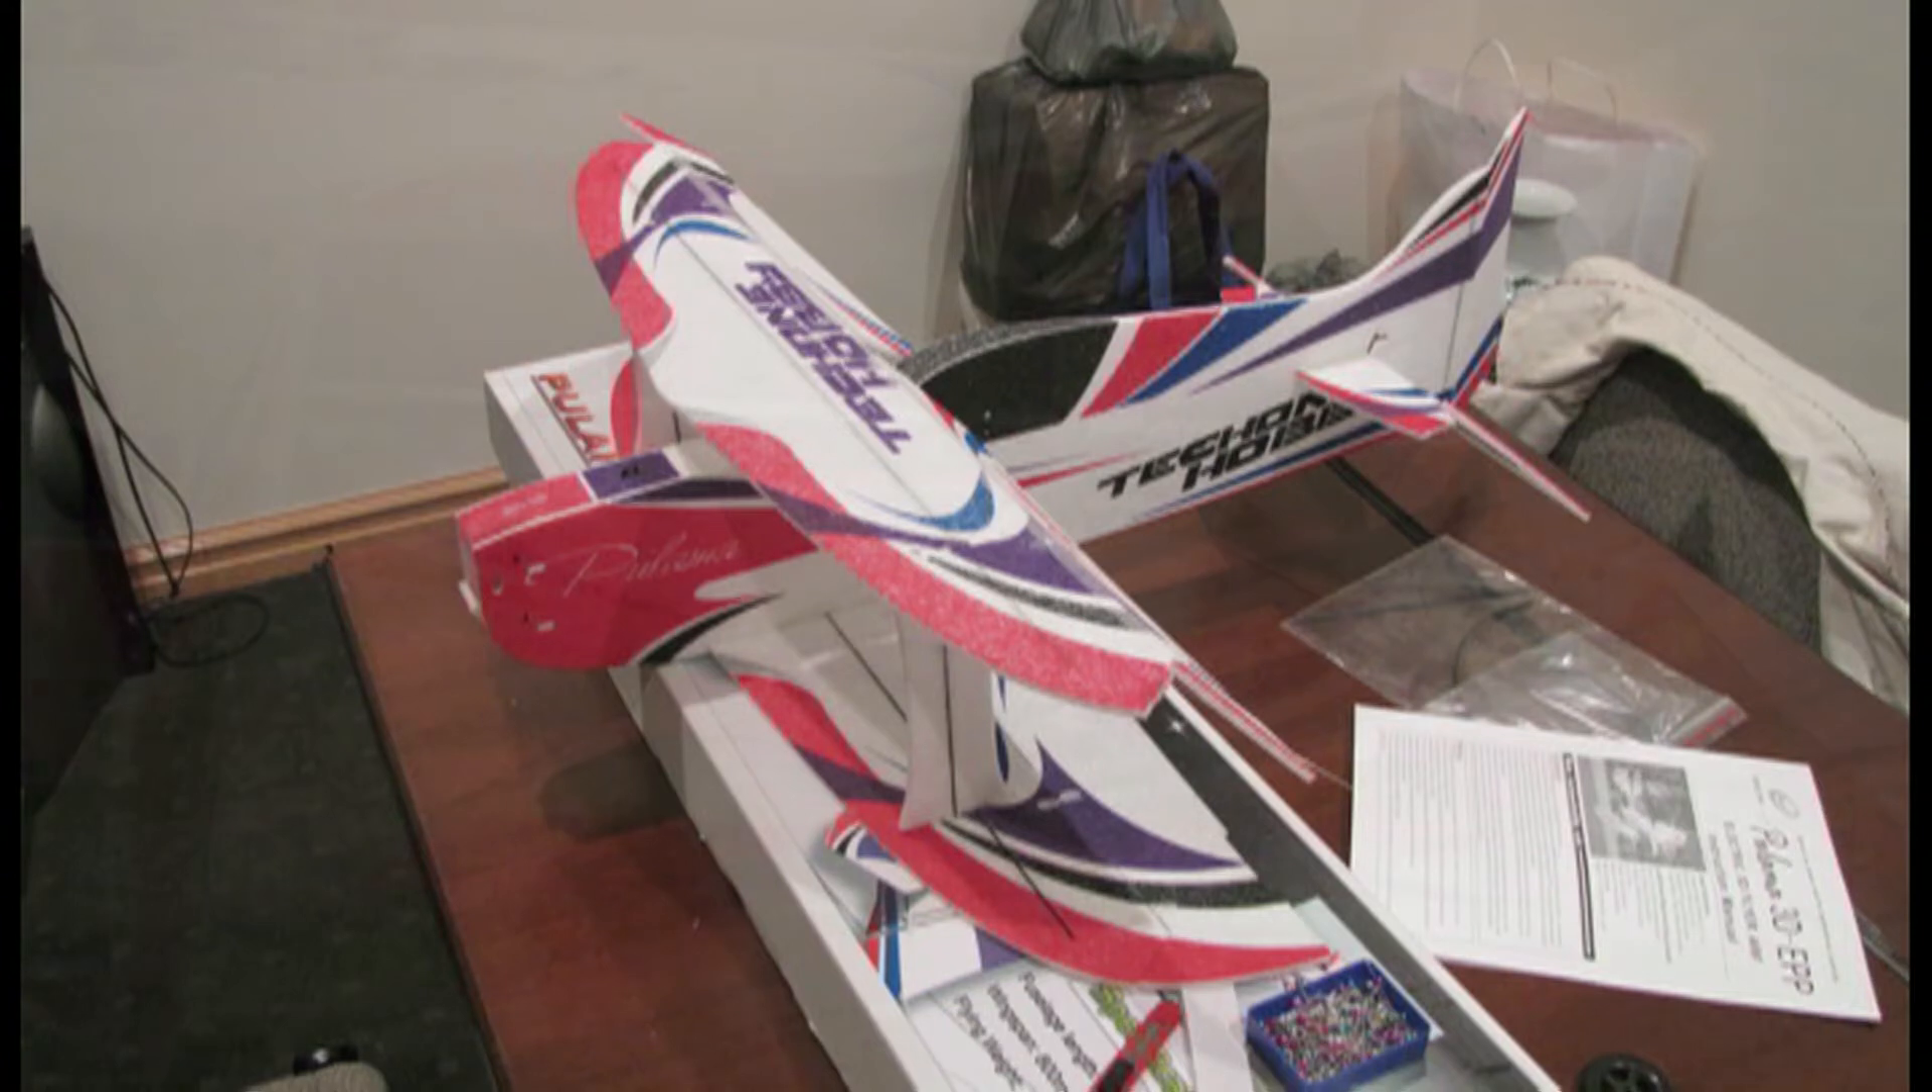Okay, so now you can see the main fuselage is basically together.